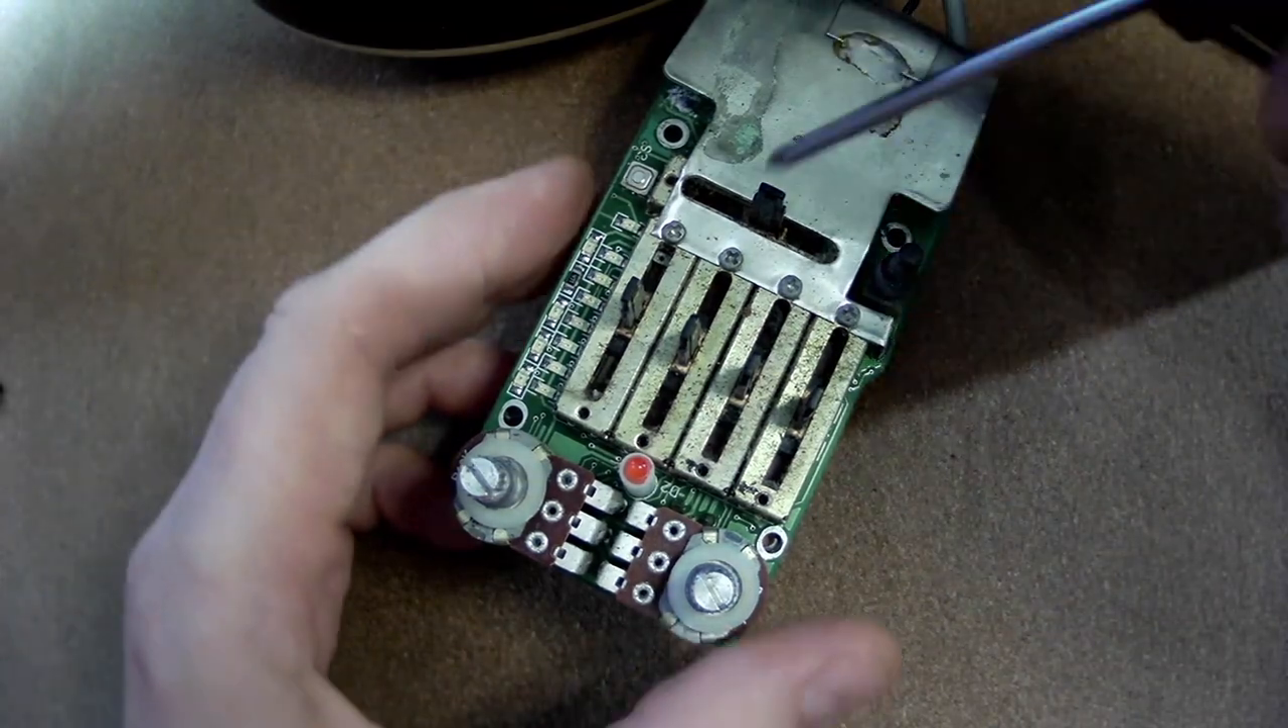We have four more screws that we need to remove here.